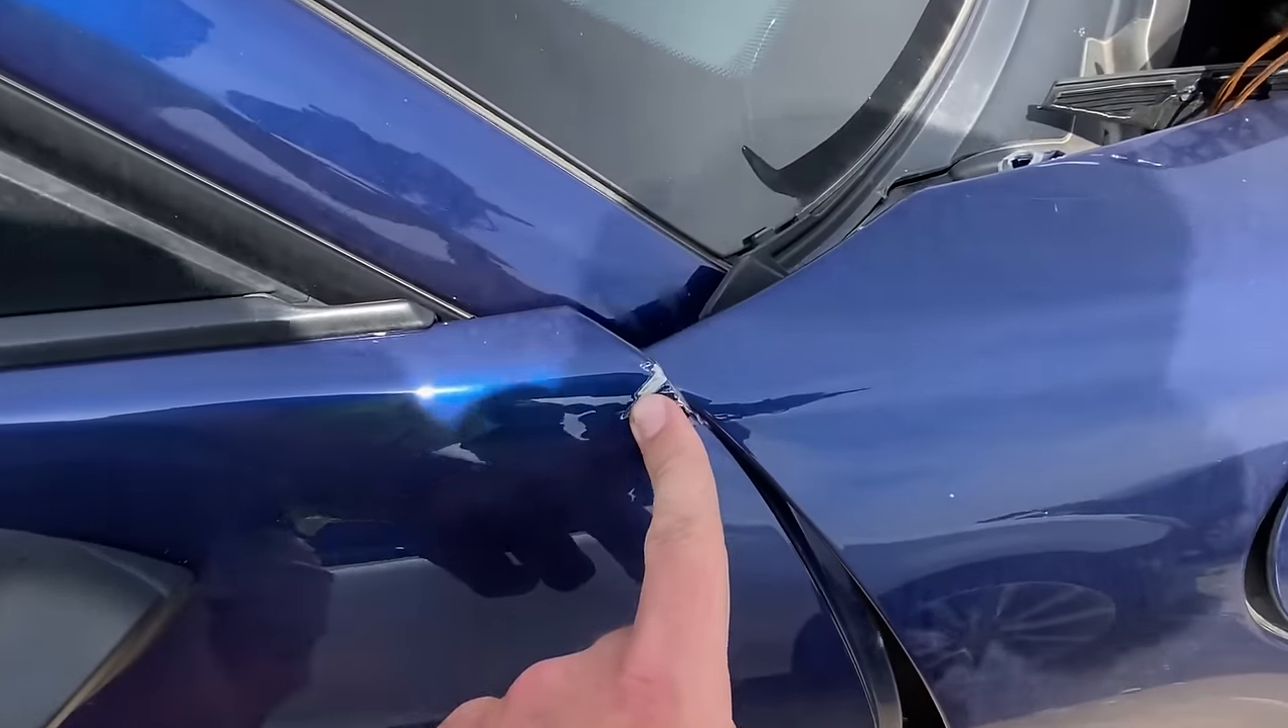You can tell the whole front end is bent up based on the fact that the panel gap on the bottom of the fender is about two inches. And up here, it is, I don't know, negative half an inch.